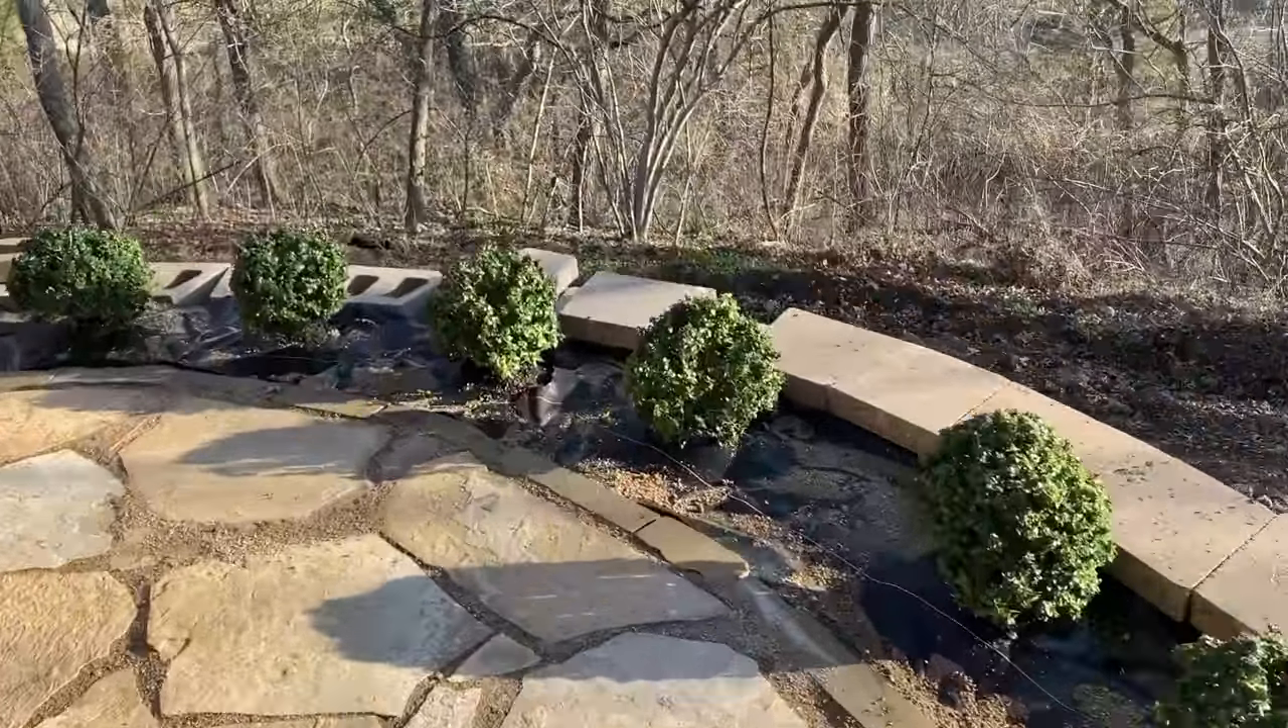We got to finish the caps for the retaining wall. We ran out of caps.